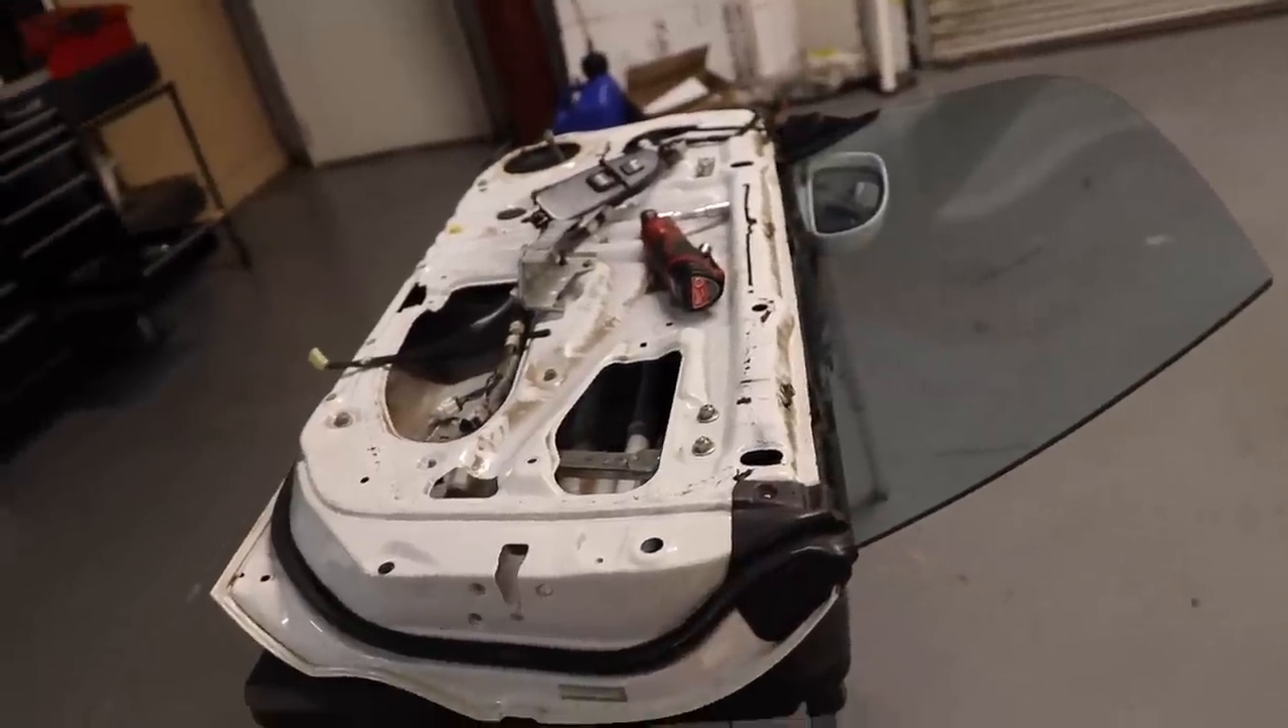This is actually the passenger side door i still need to get the glass out of this one.